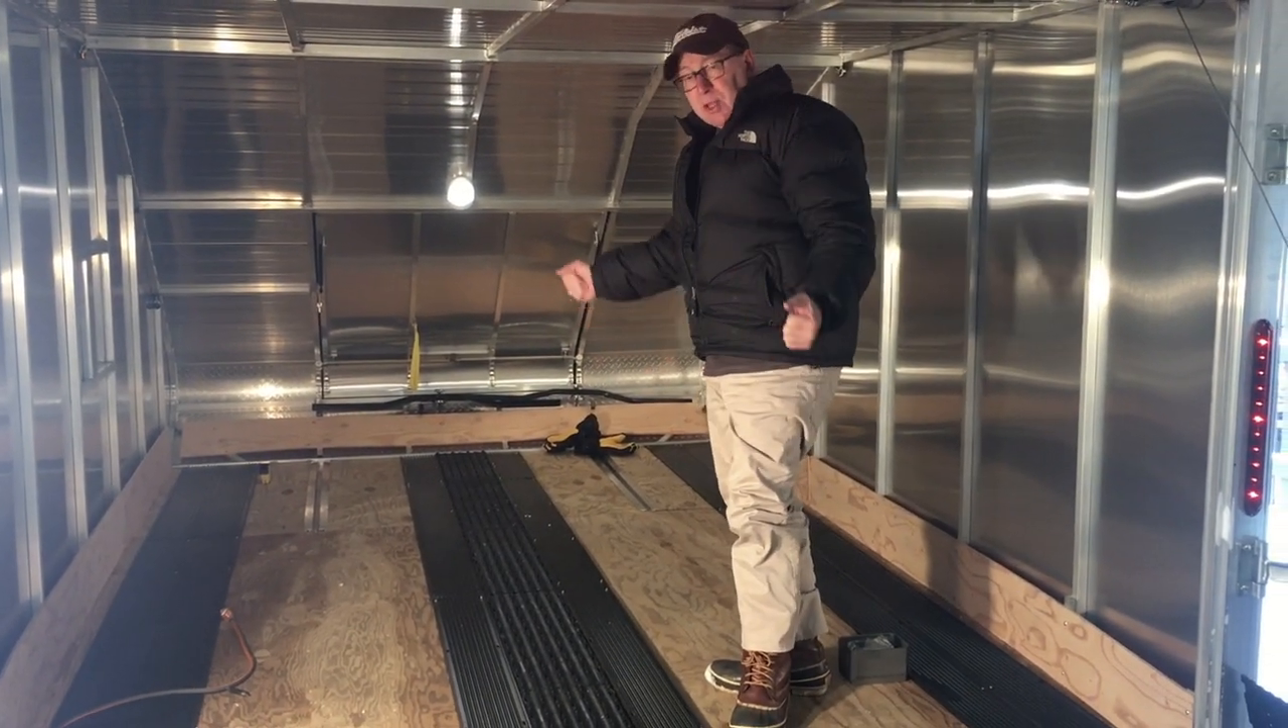We installed this material up the middle and then put the black ice edge glides to the sides.